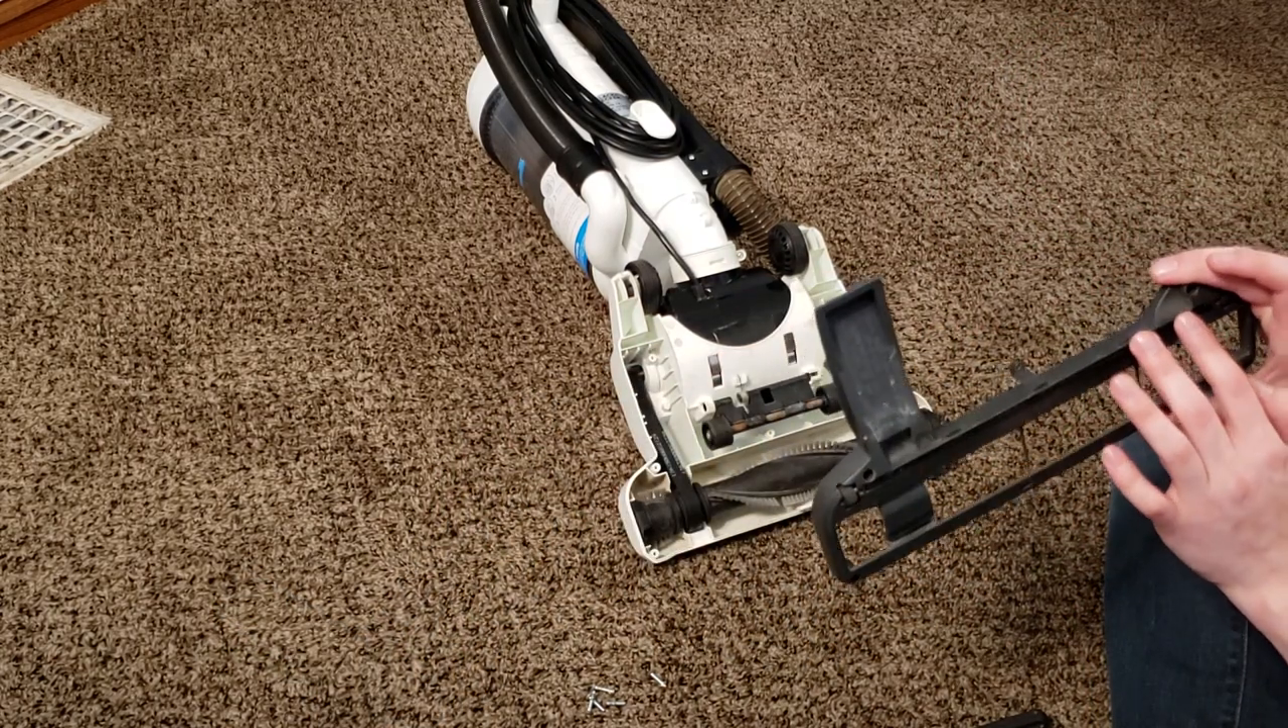So, that's the base plate off.